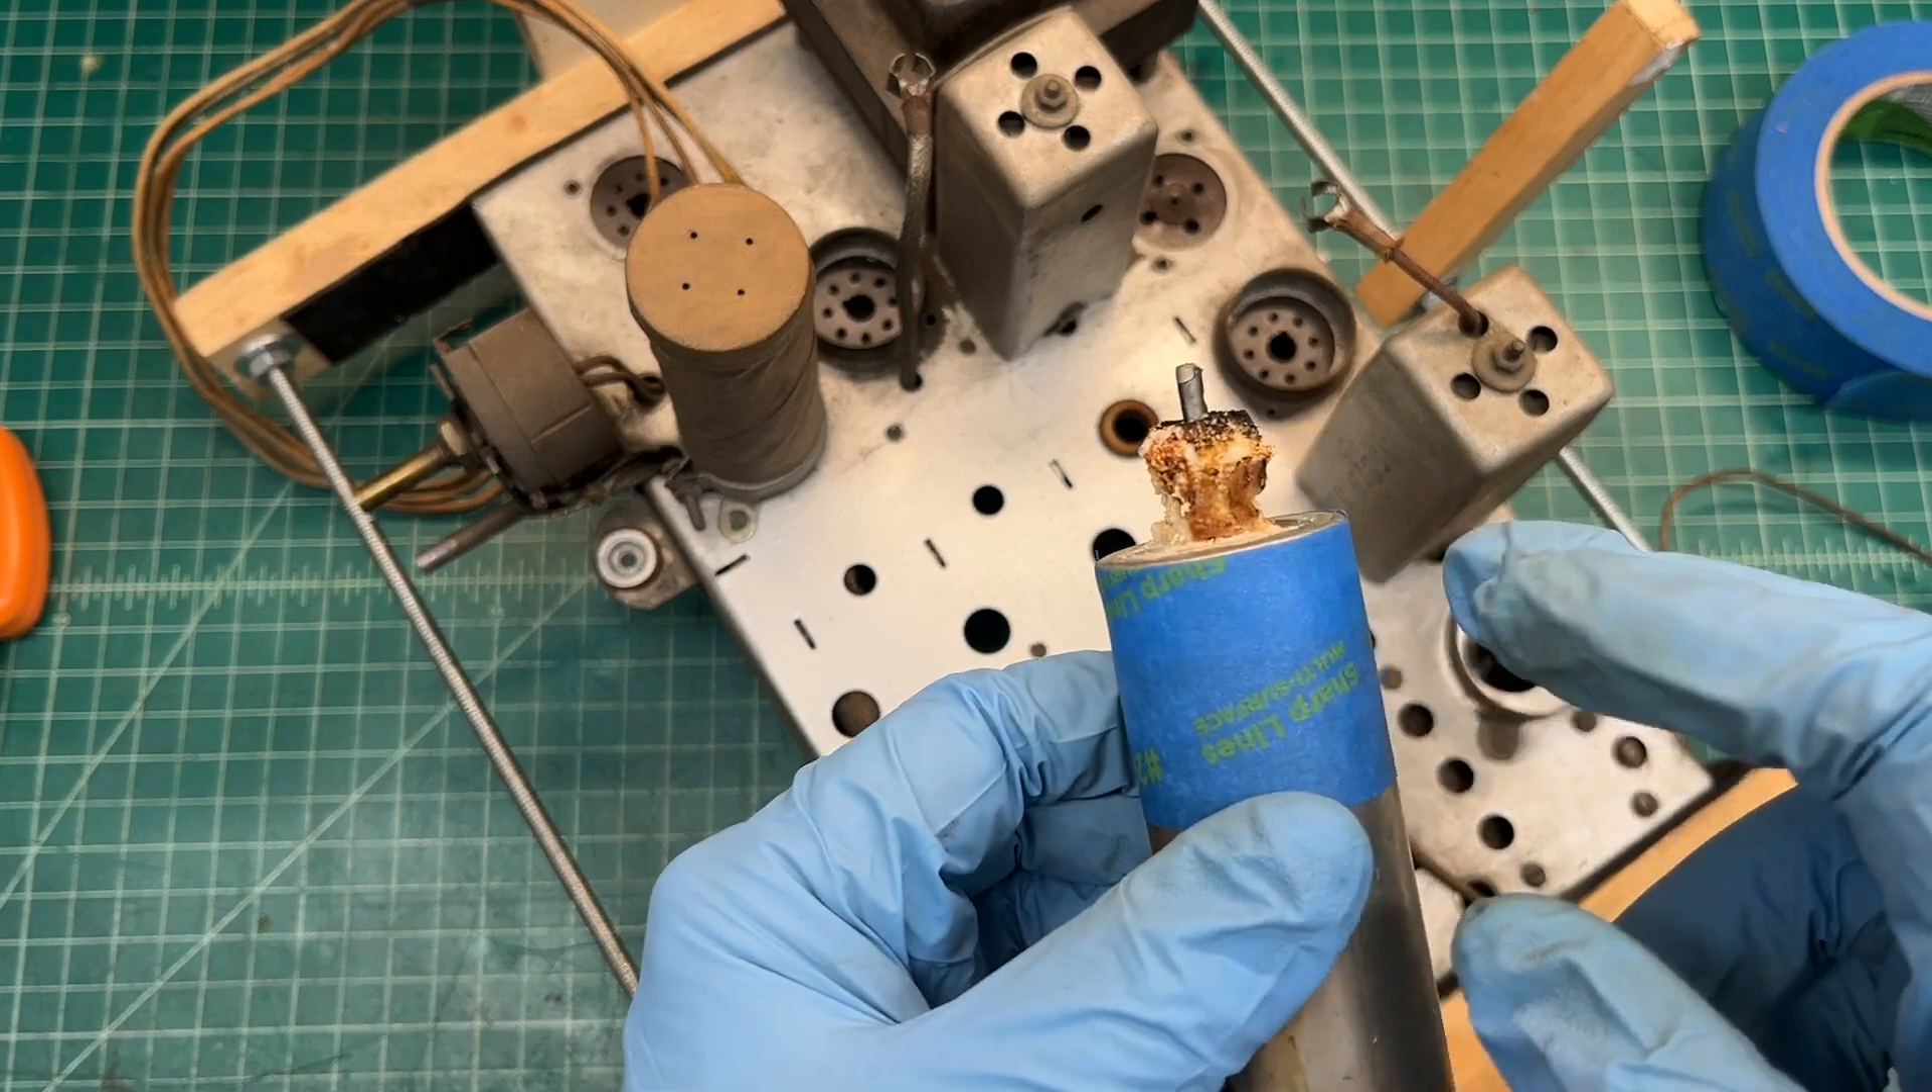Just finished placing one turn of painter's tape here on the can.